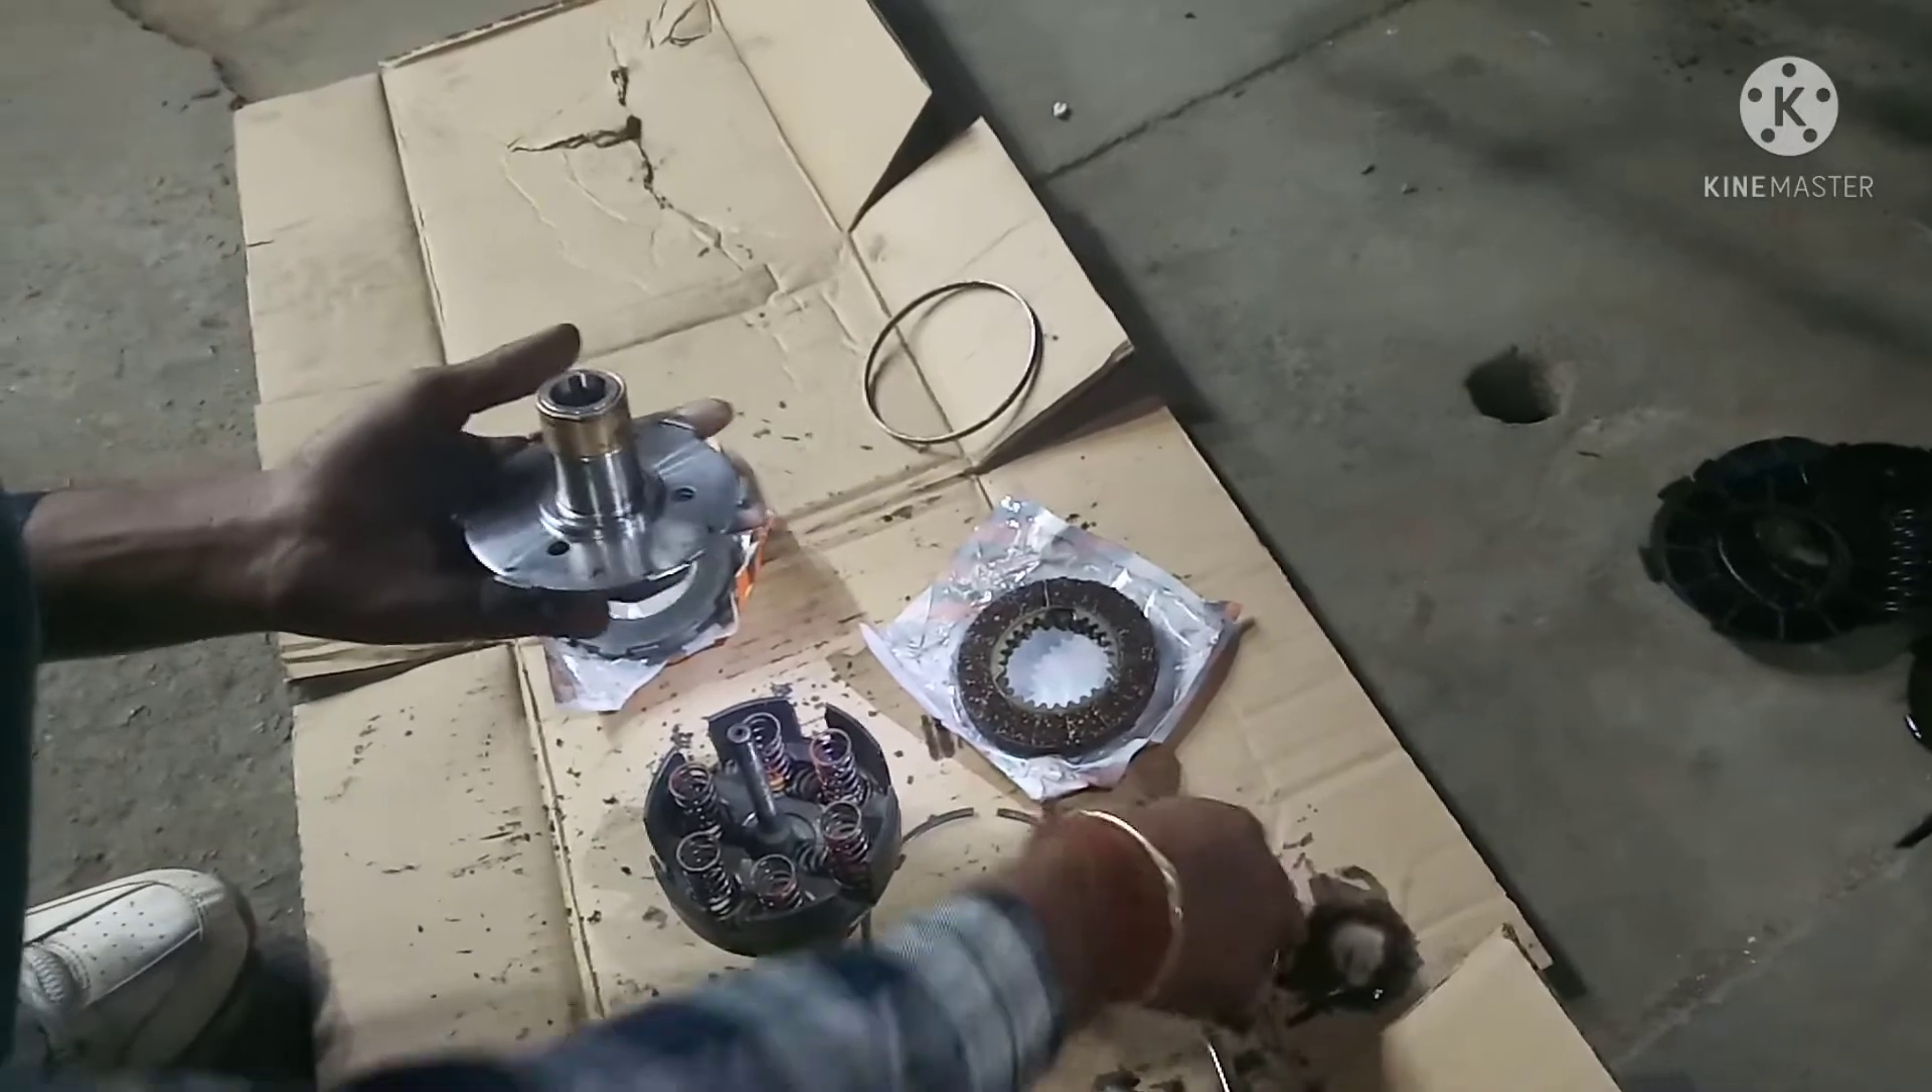تو آپ دیکھ پا رہے ہوں گے میں نے کلچ سپرنگ رکھ دیا ہے۔